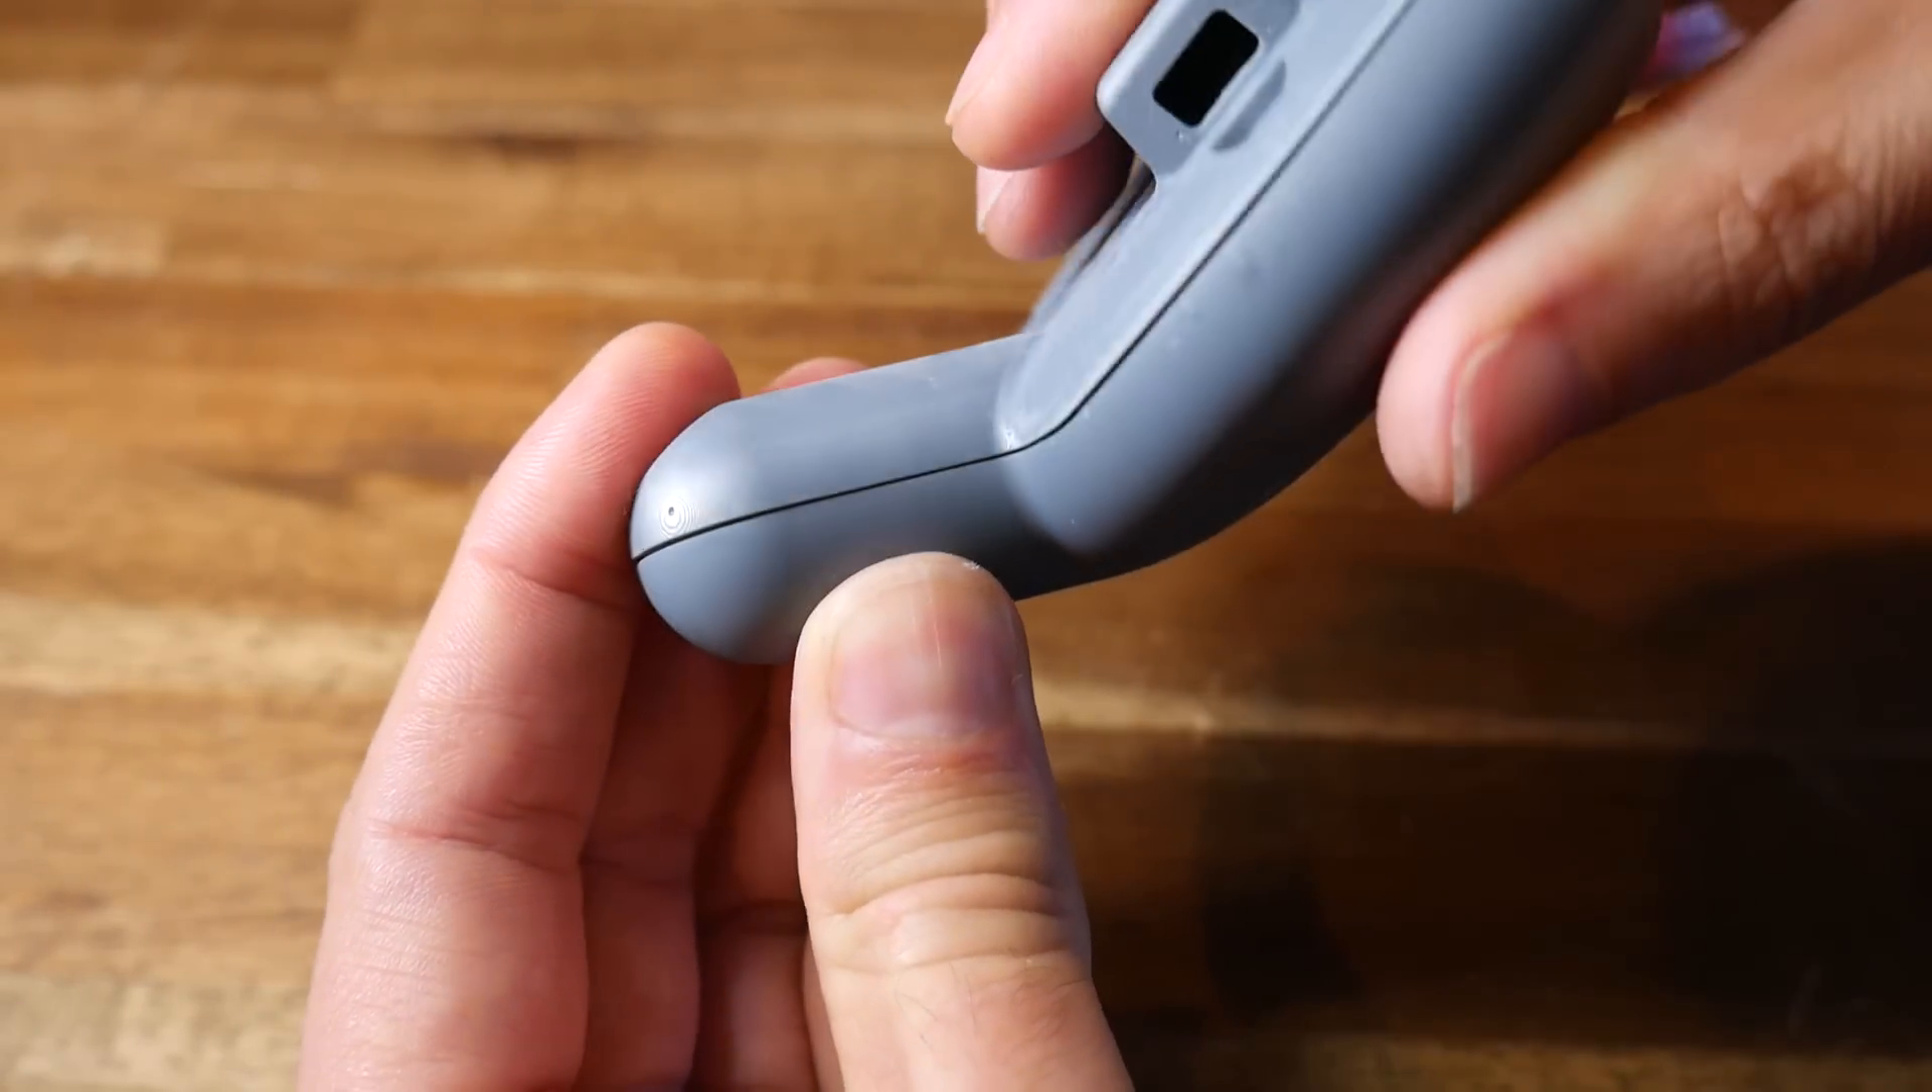If we hold together the two halves, we can see that the shadow line is working as intended.